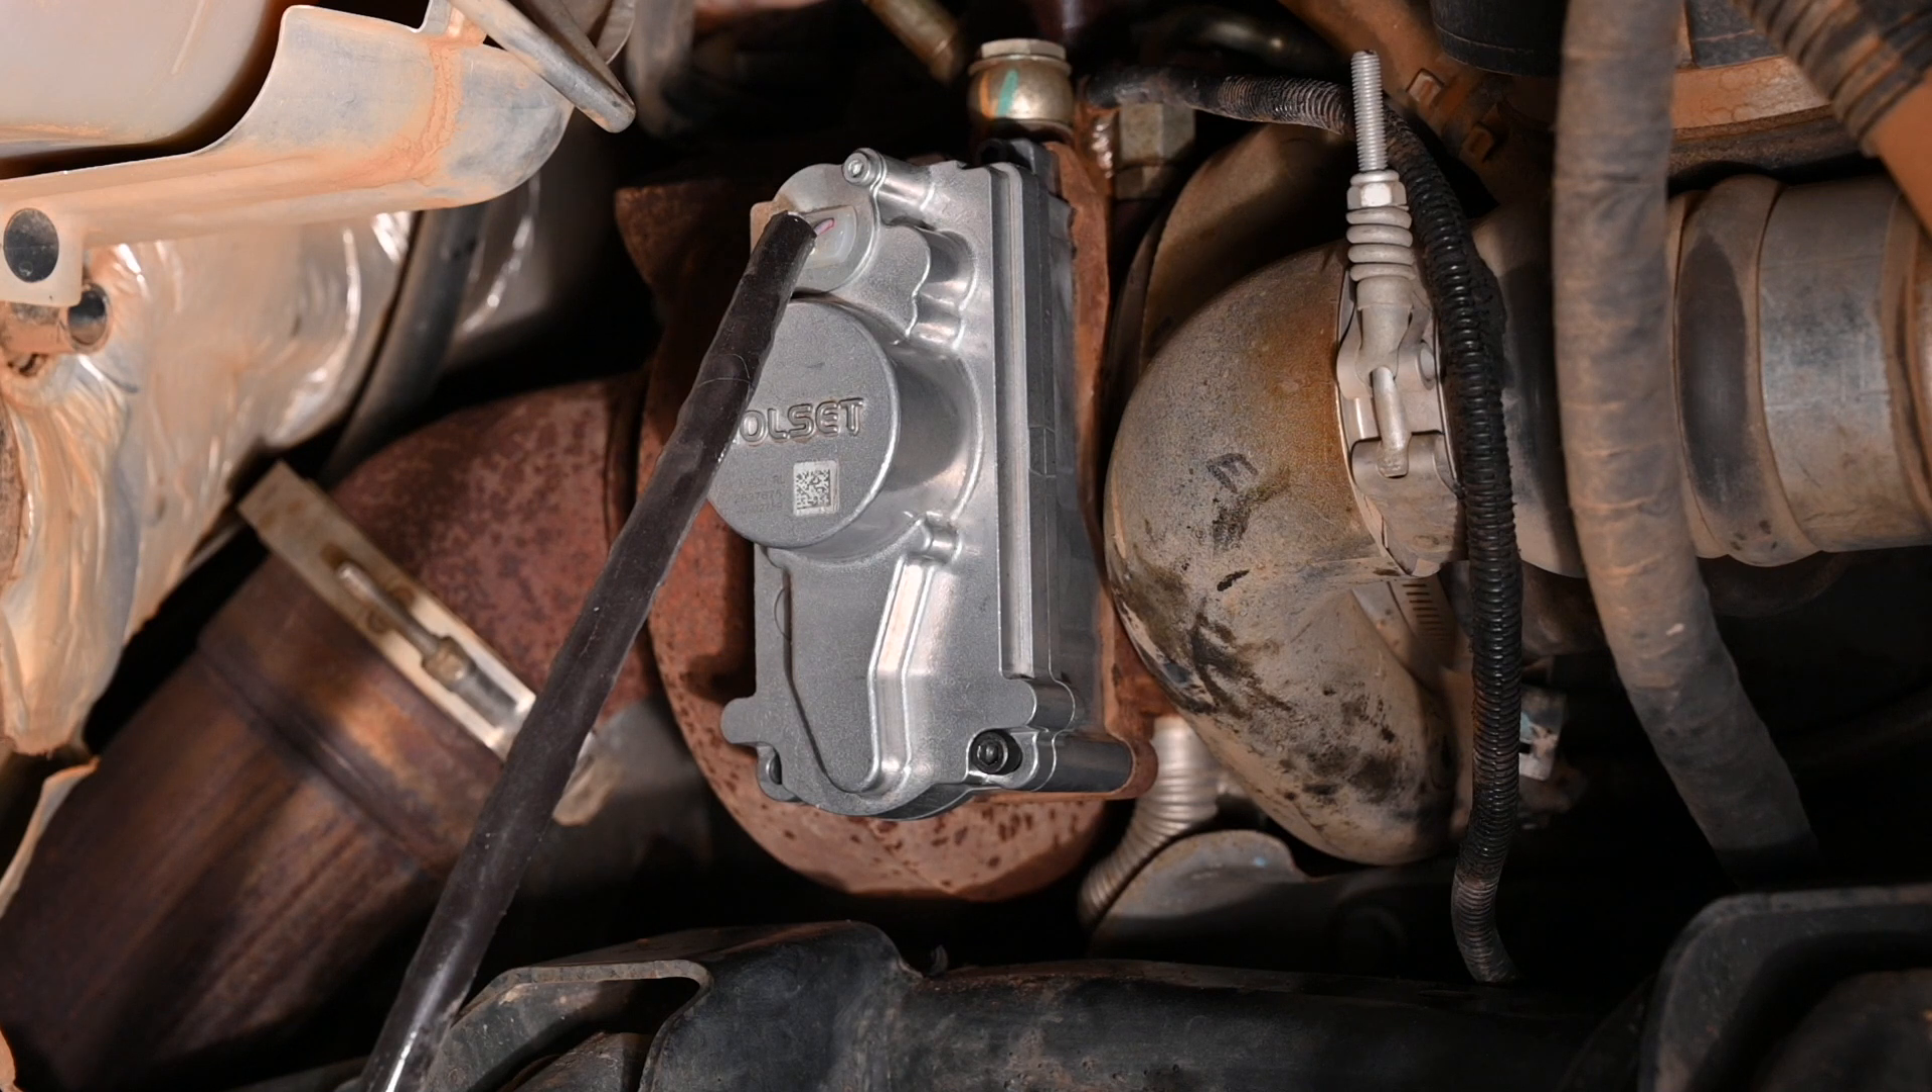Now that the actuator is mounted, it's time to calibrate it with the final step.